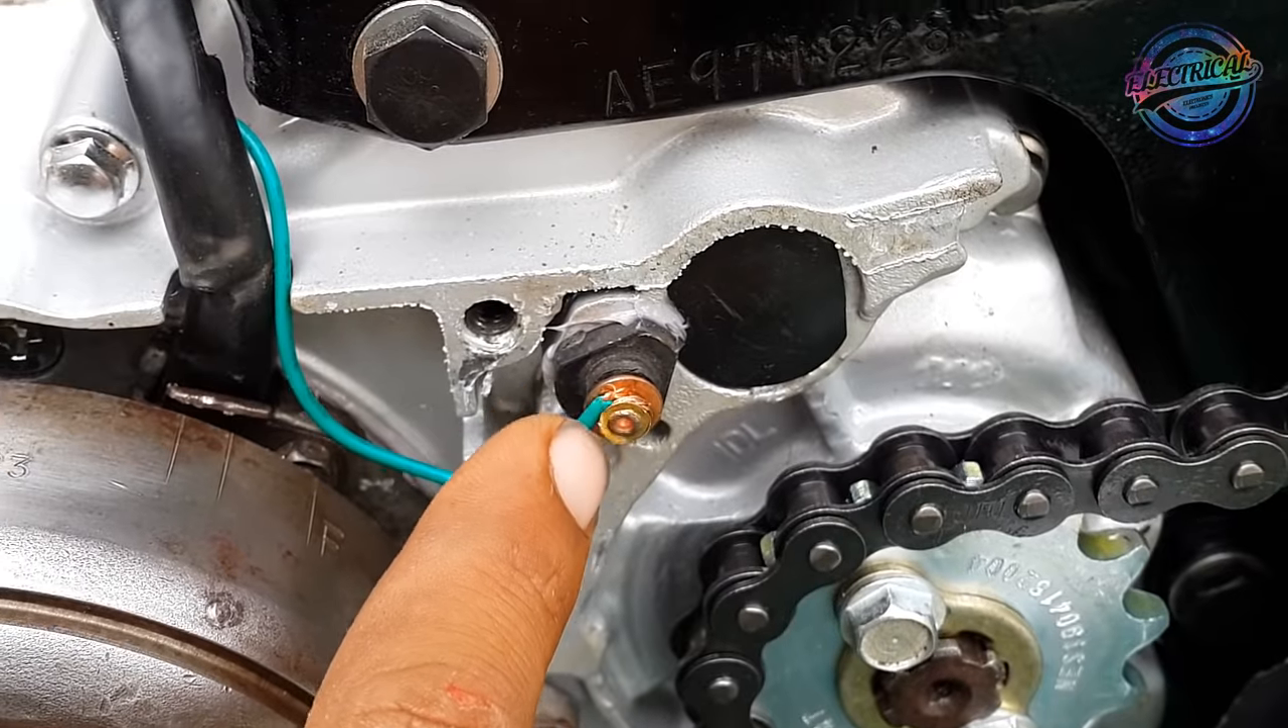جو نیوٹرل کی وائر آ رہی ہے وہاں سے اس کو میں نے یہاں کنیکٹ کر دیا ہے۔